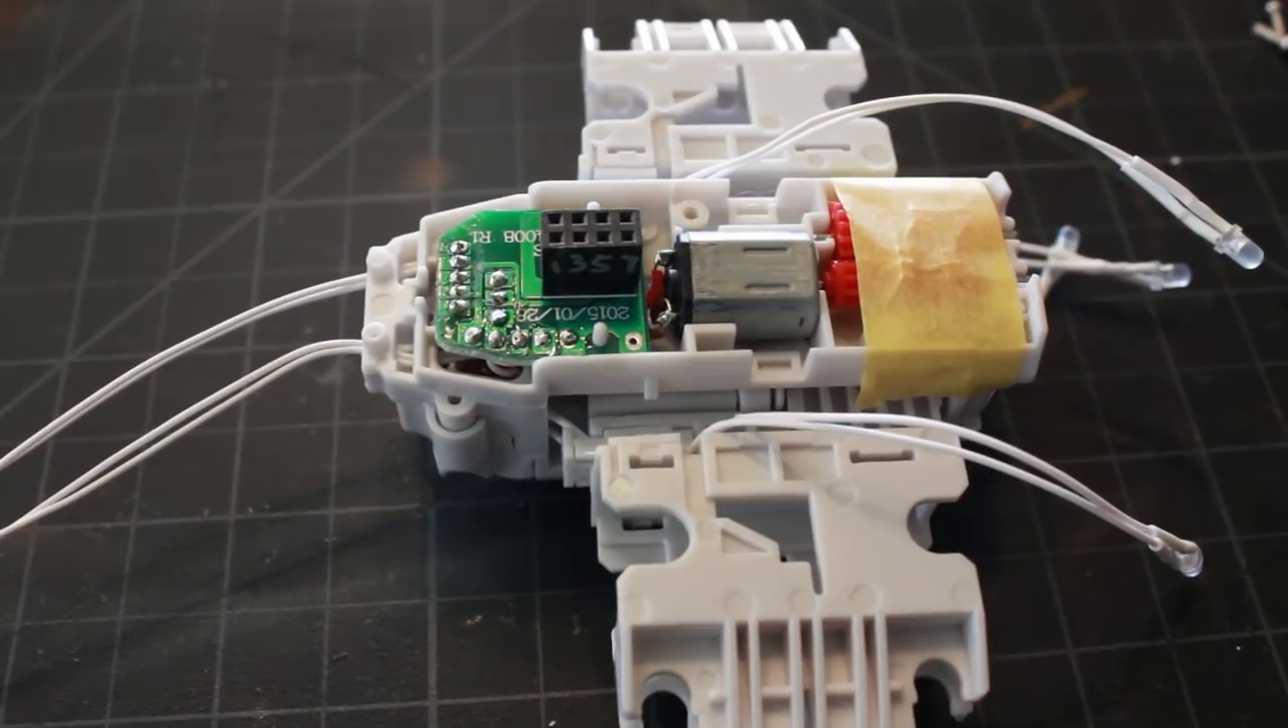So here I have the motor housing opened up because I still need to finish wiring everything up before I can continue on to do my fuselage of my x-wing.